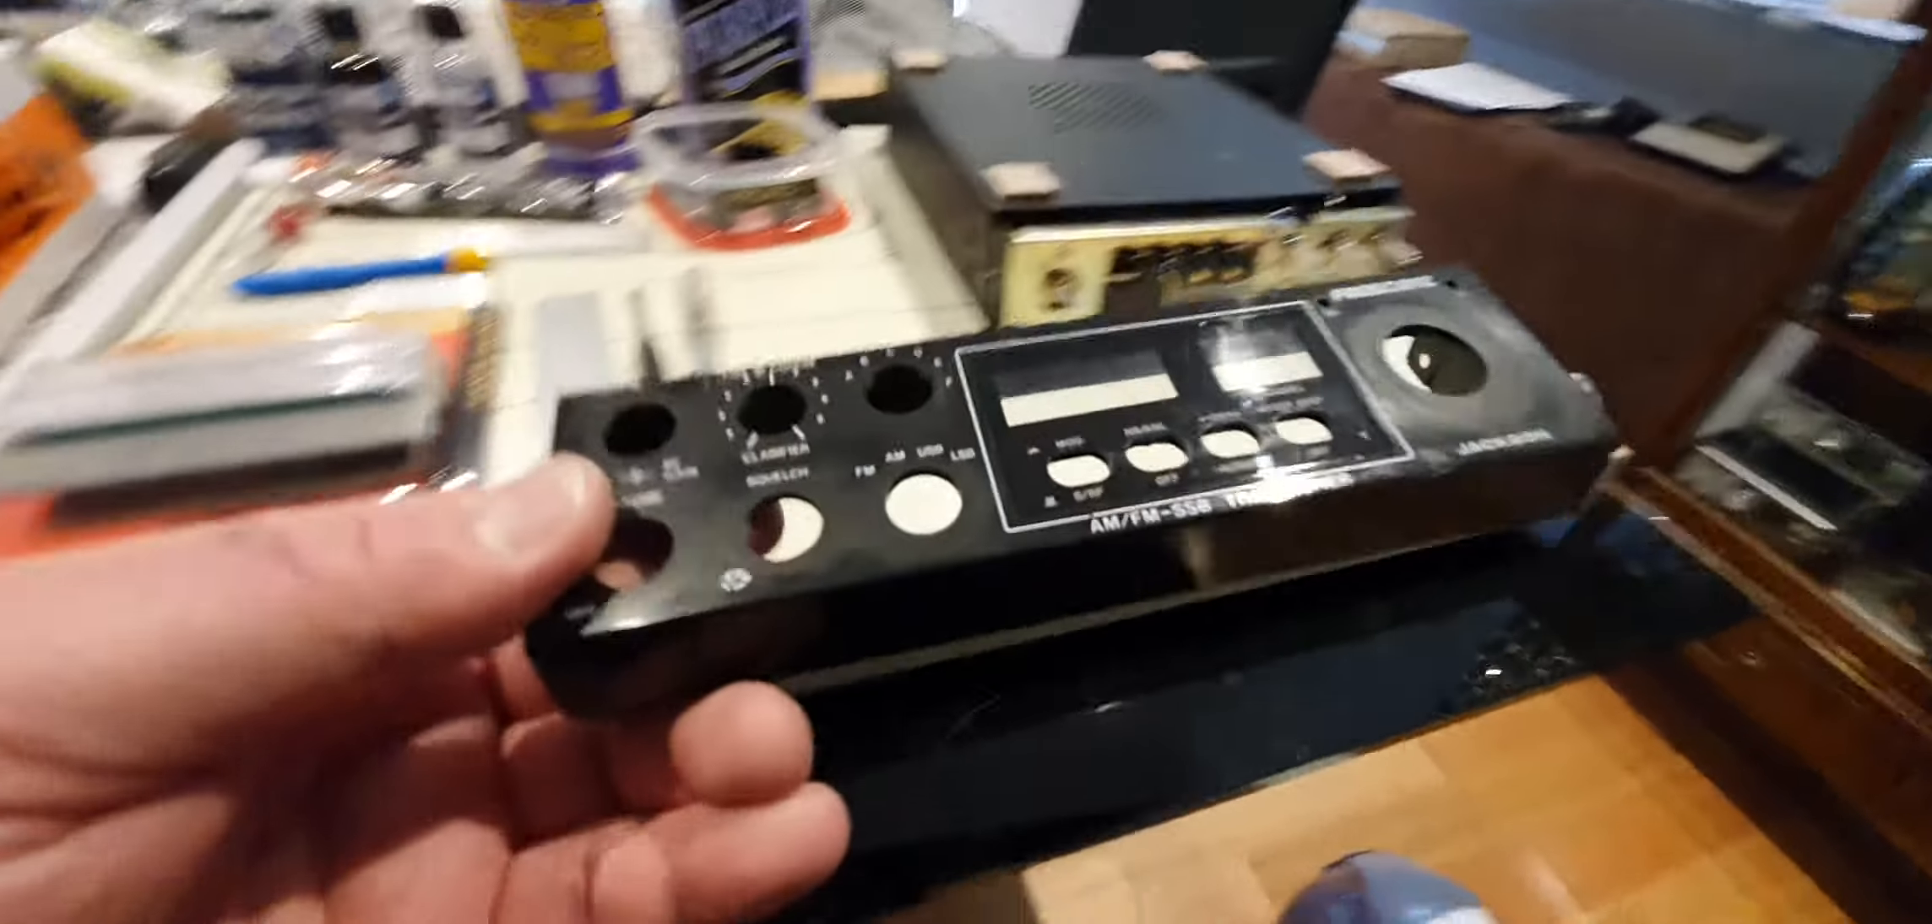All right so we have the face off.